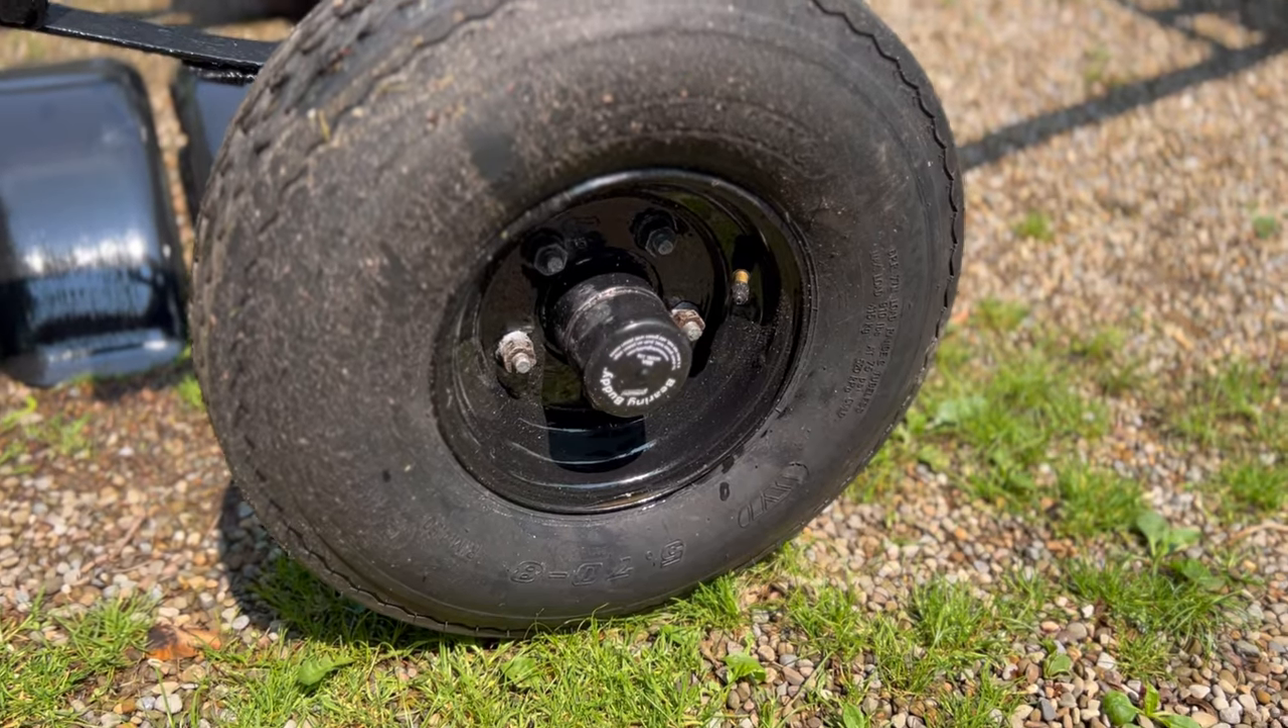All right guys we got the wheels on all the bearings back together.